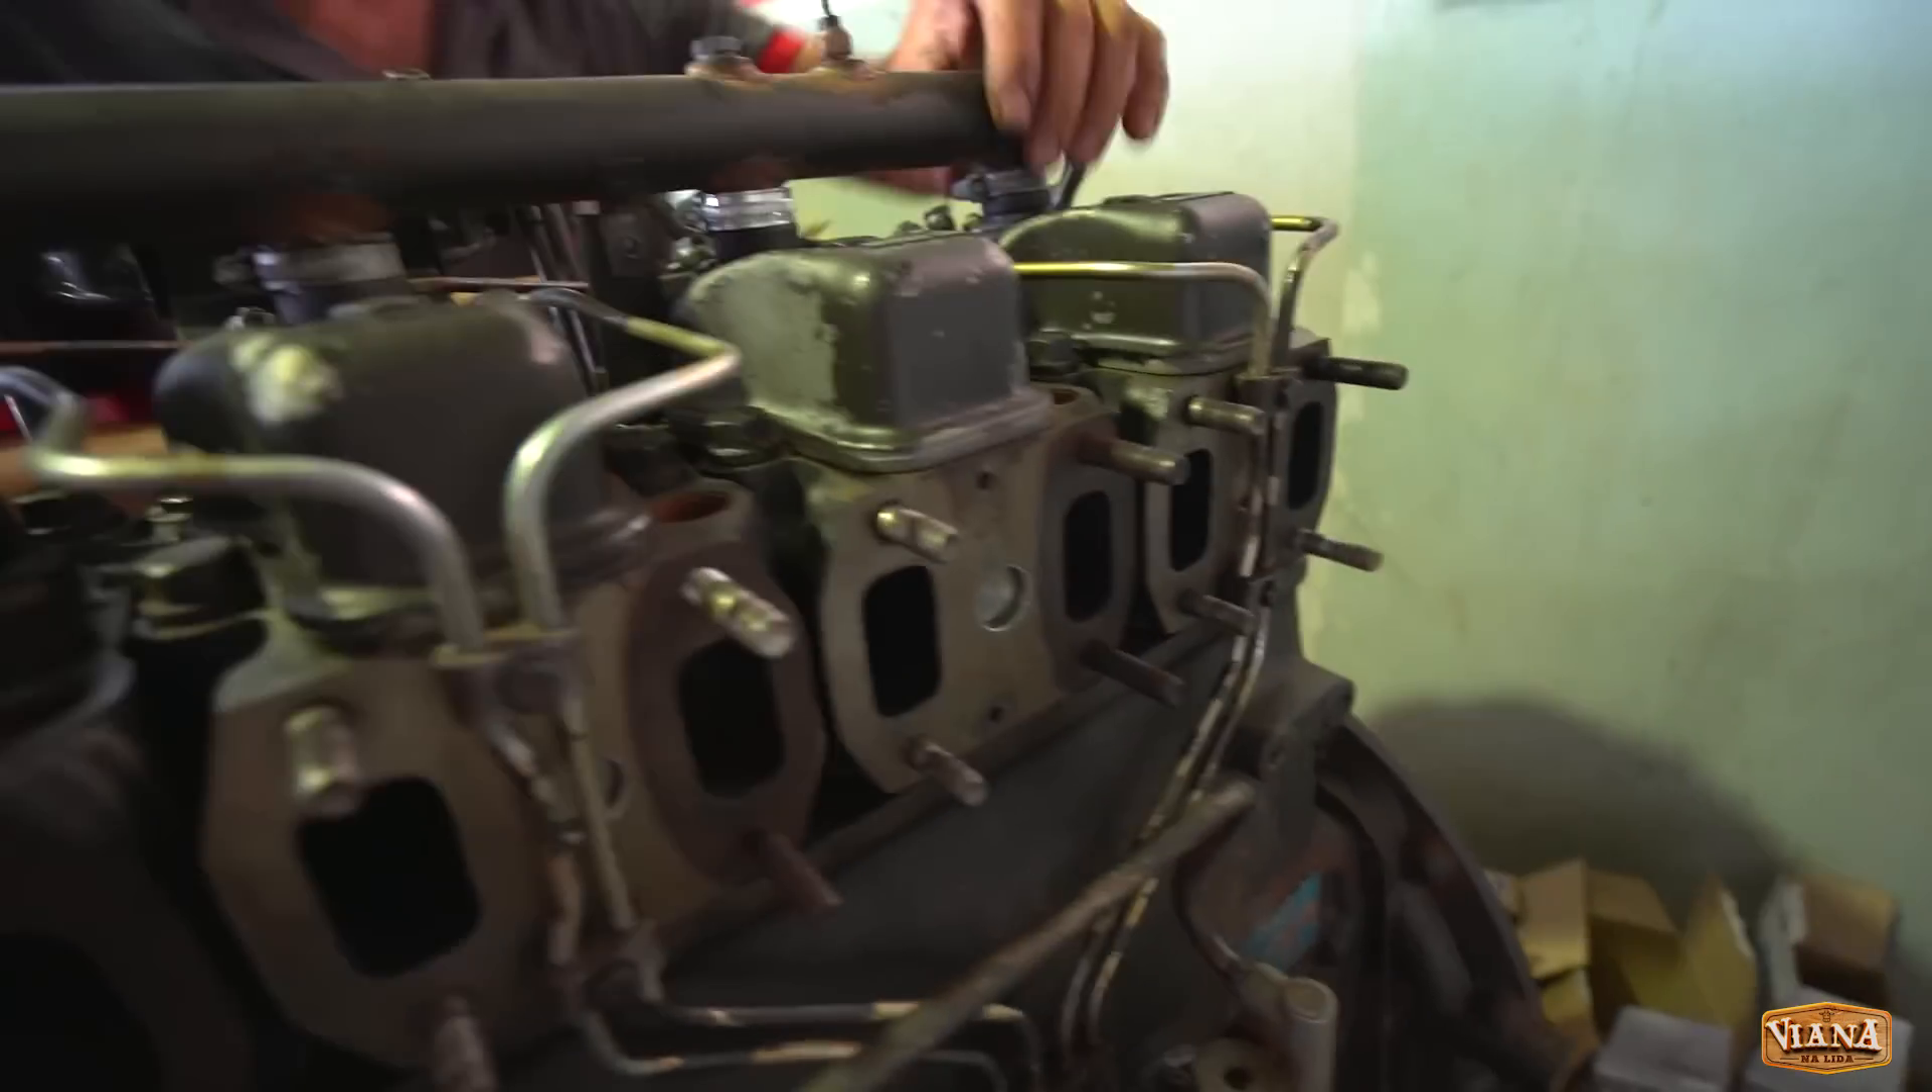Olha aqui, os cabeçotes já estão no lugar, ficou bonito.